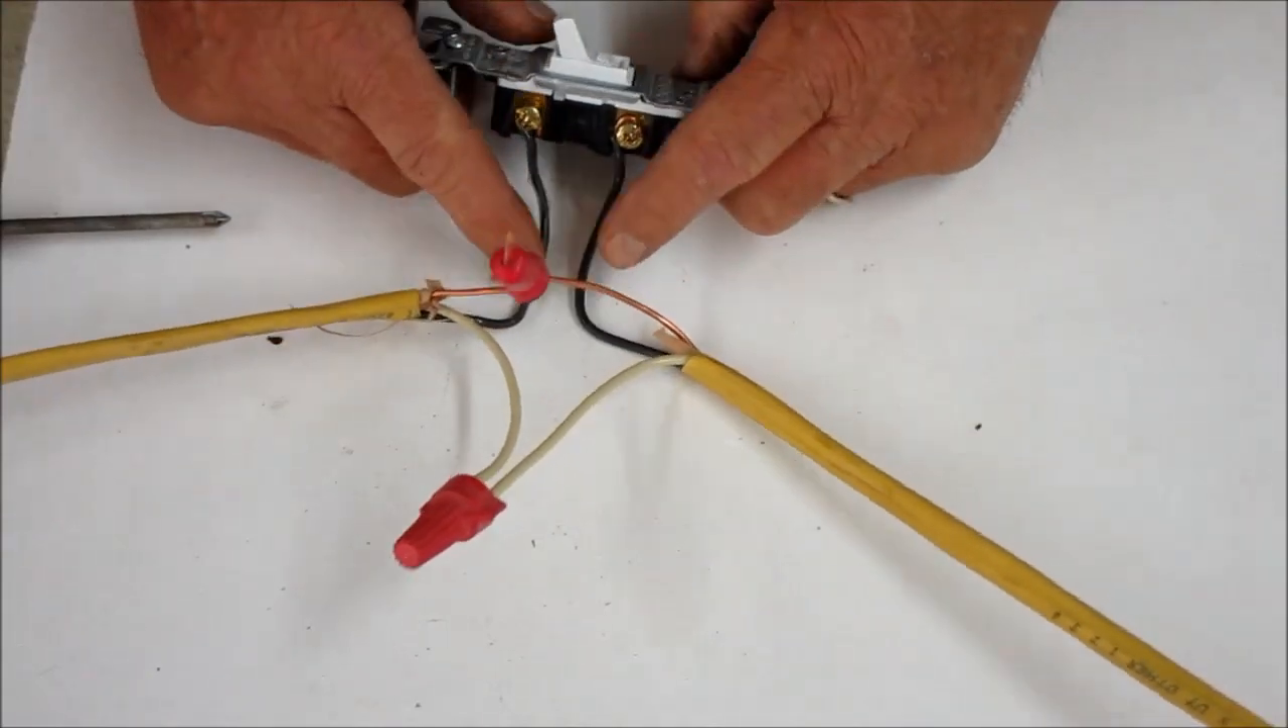All right, so now we got the ground wire tied together.